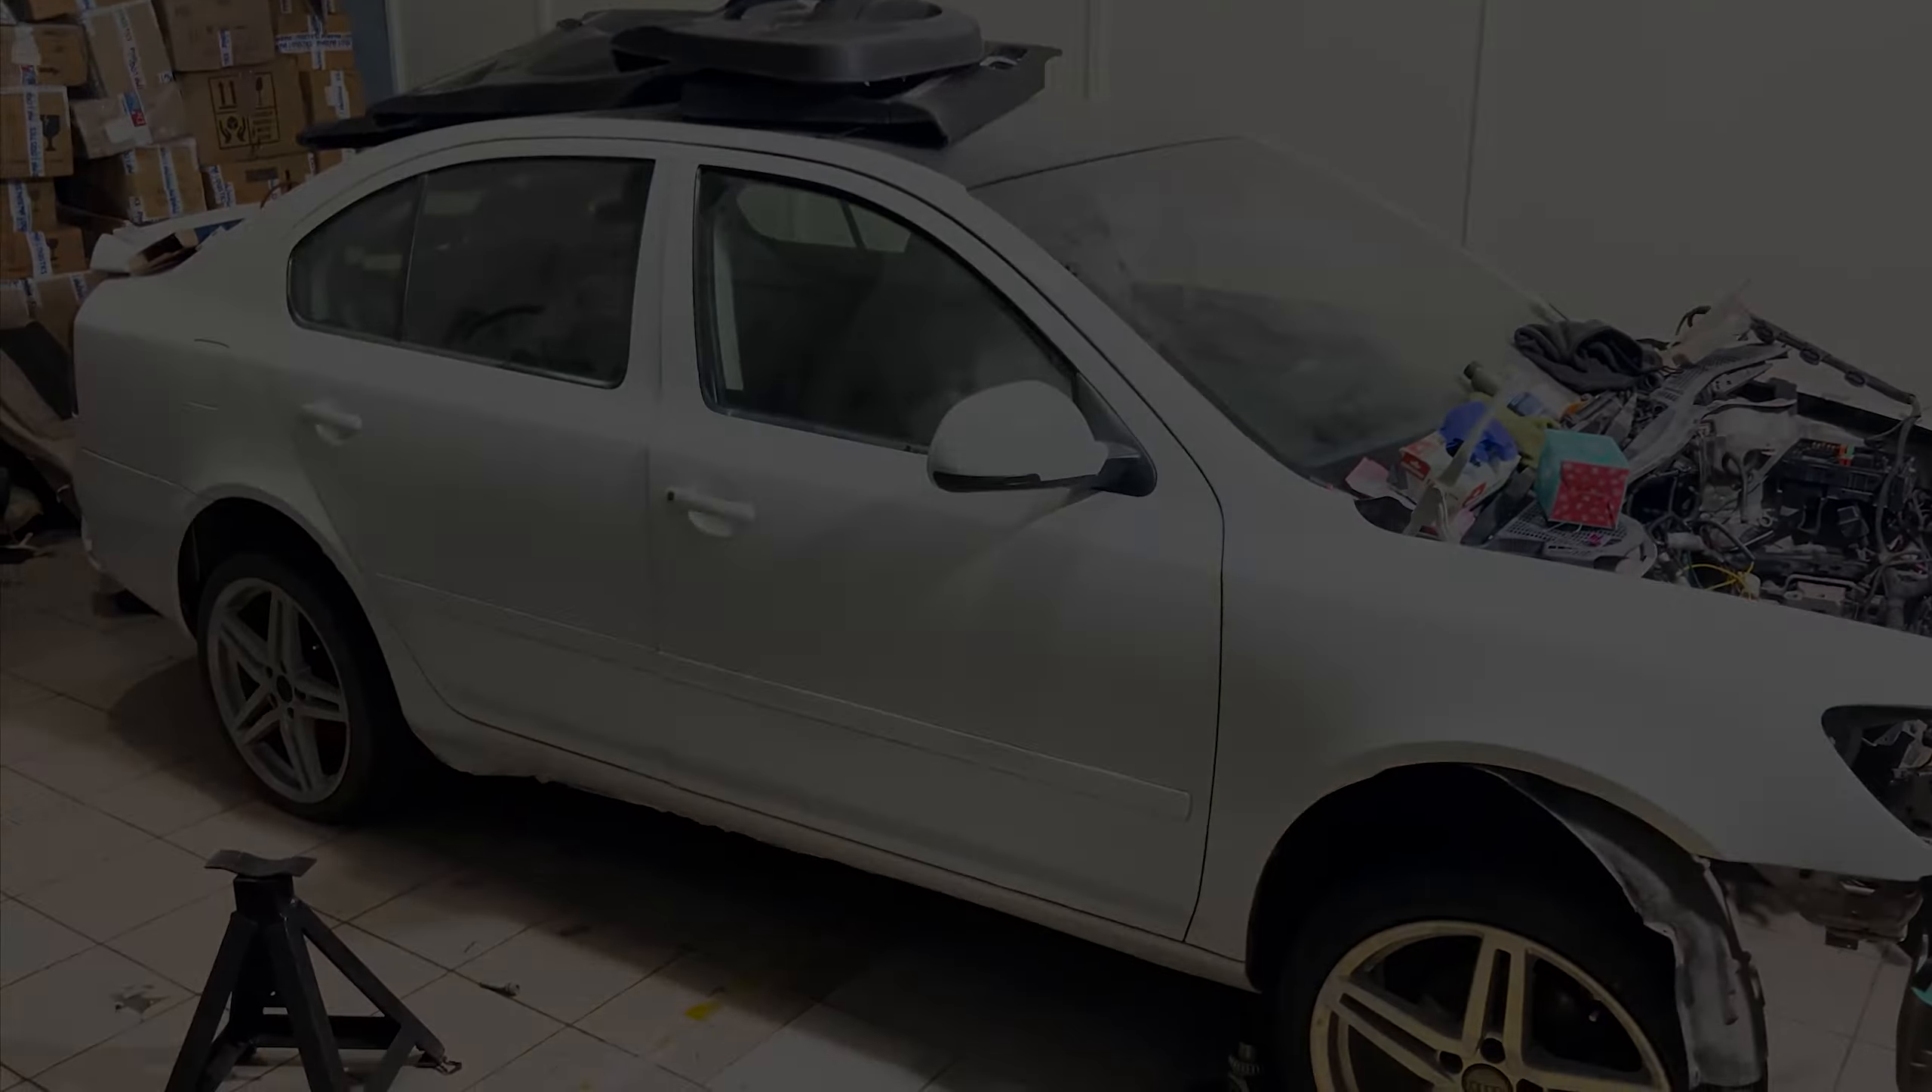Once the wheels were put on, the car could finally rest on its own wheels.